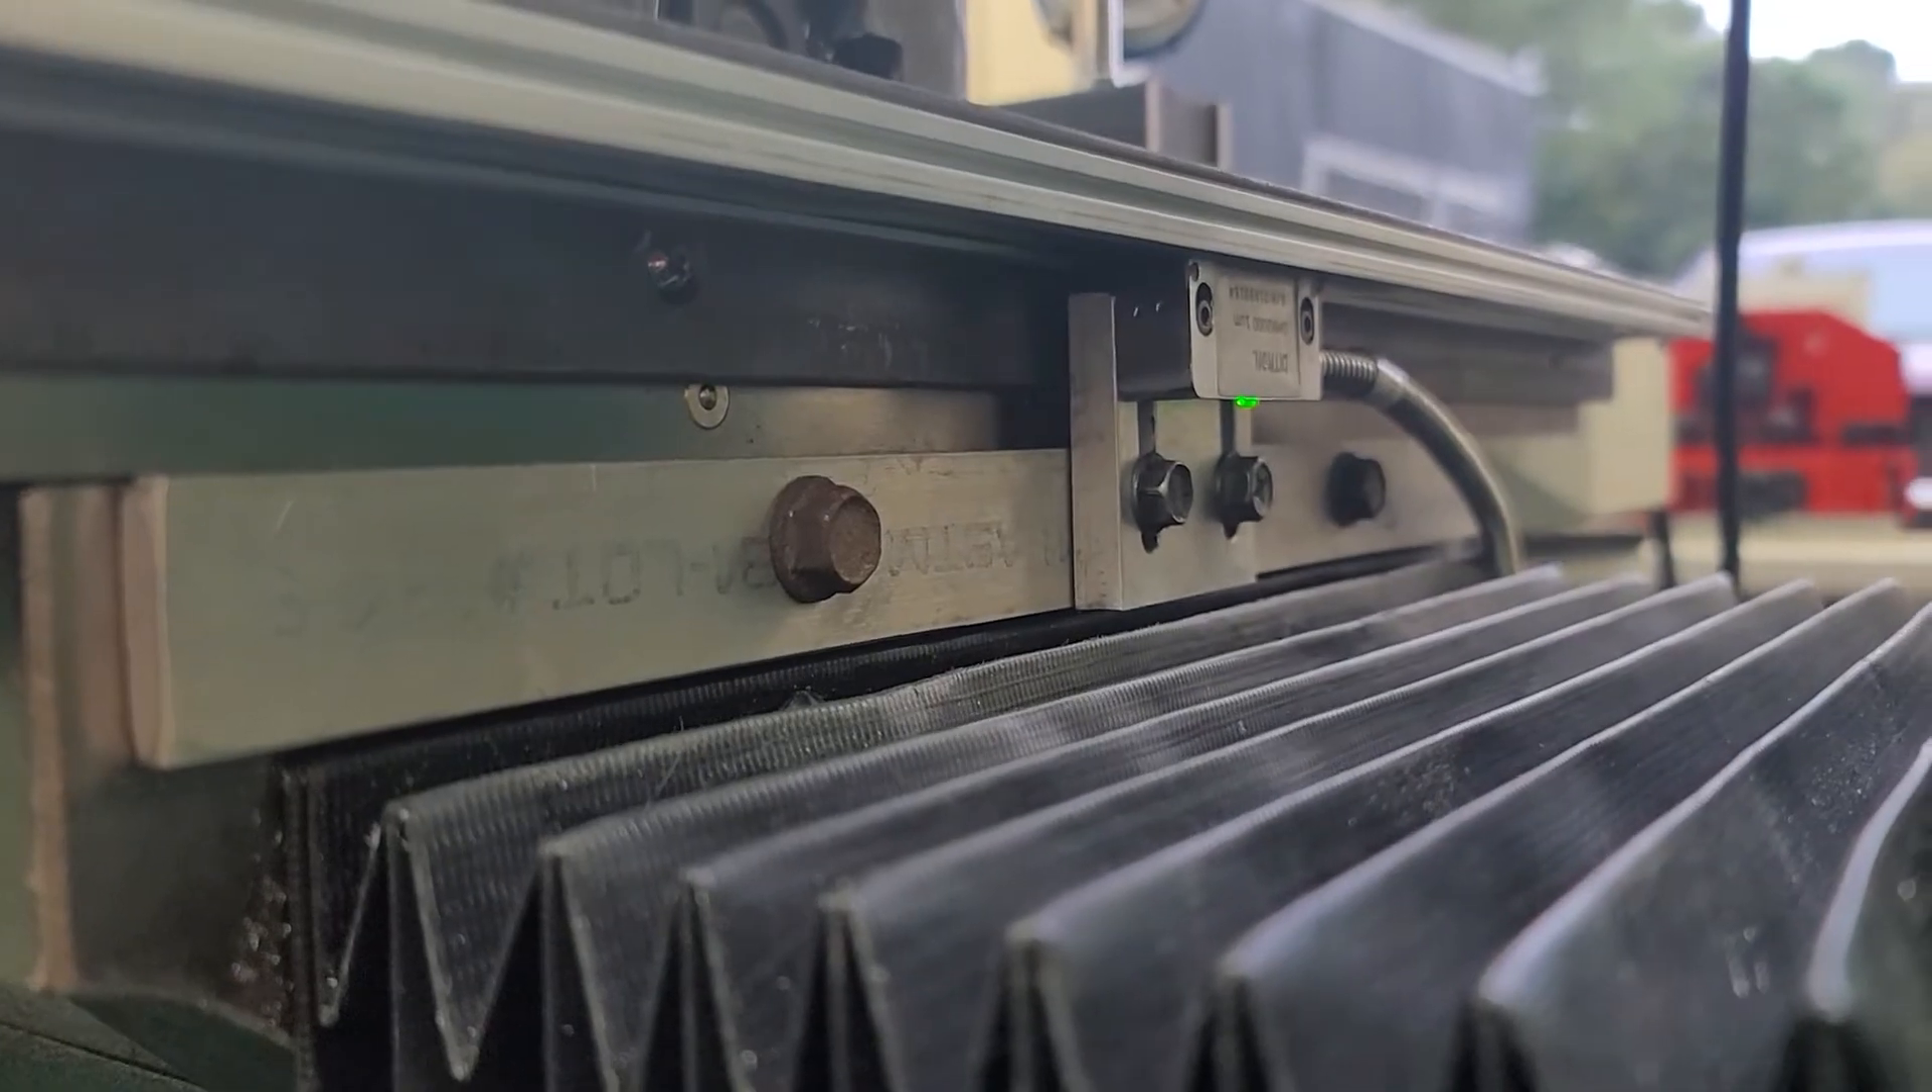And this is just a piece of aluminum that I very recklessly cut to length and then mounted the sensor right there.